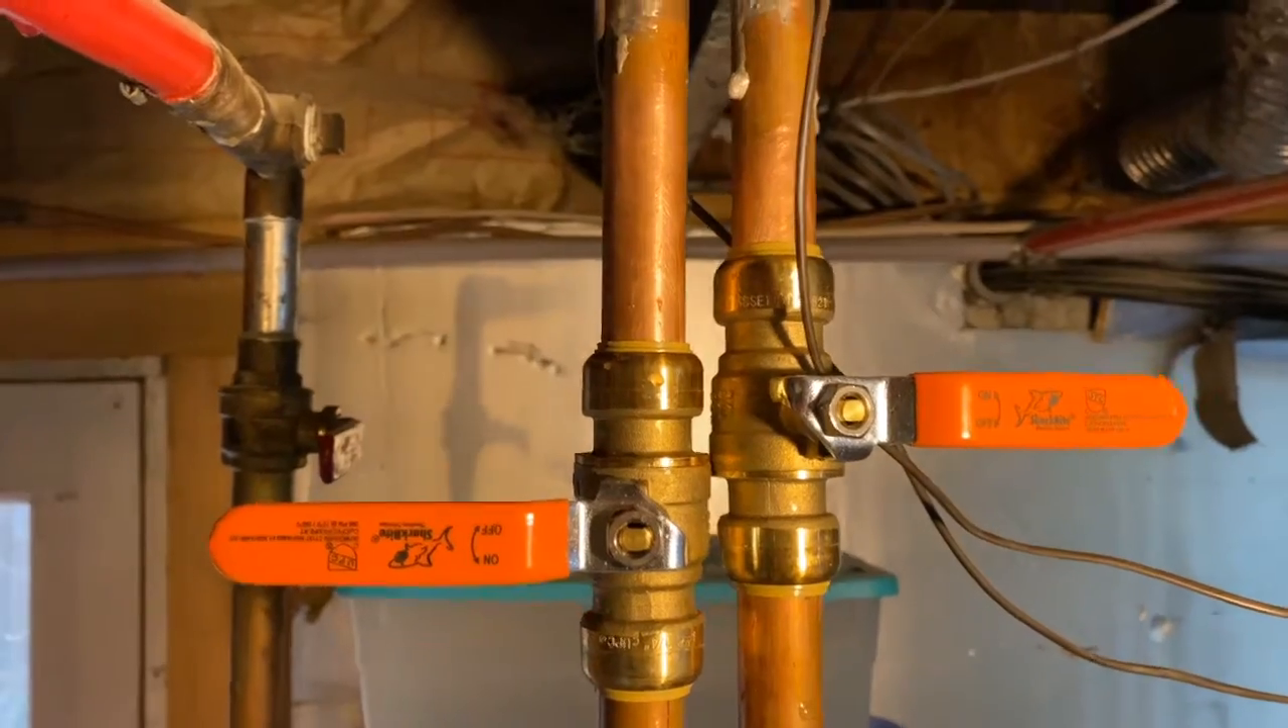All right, so we got them, we got the pipes locked into the Shark Bites. Not the best option to do, but I didn't want to have to drain the whole system to solder it.